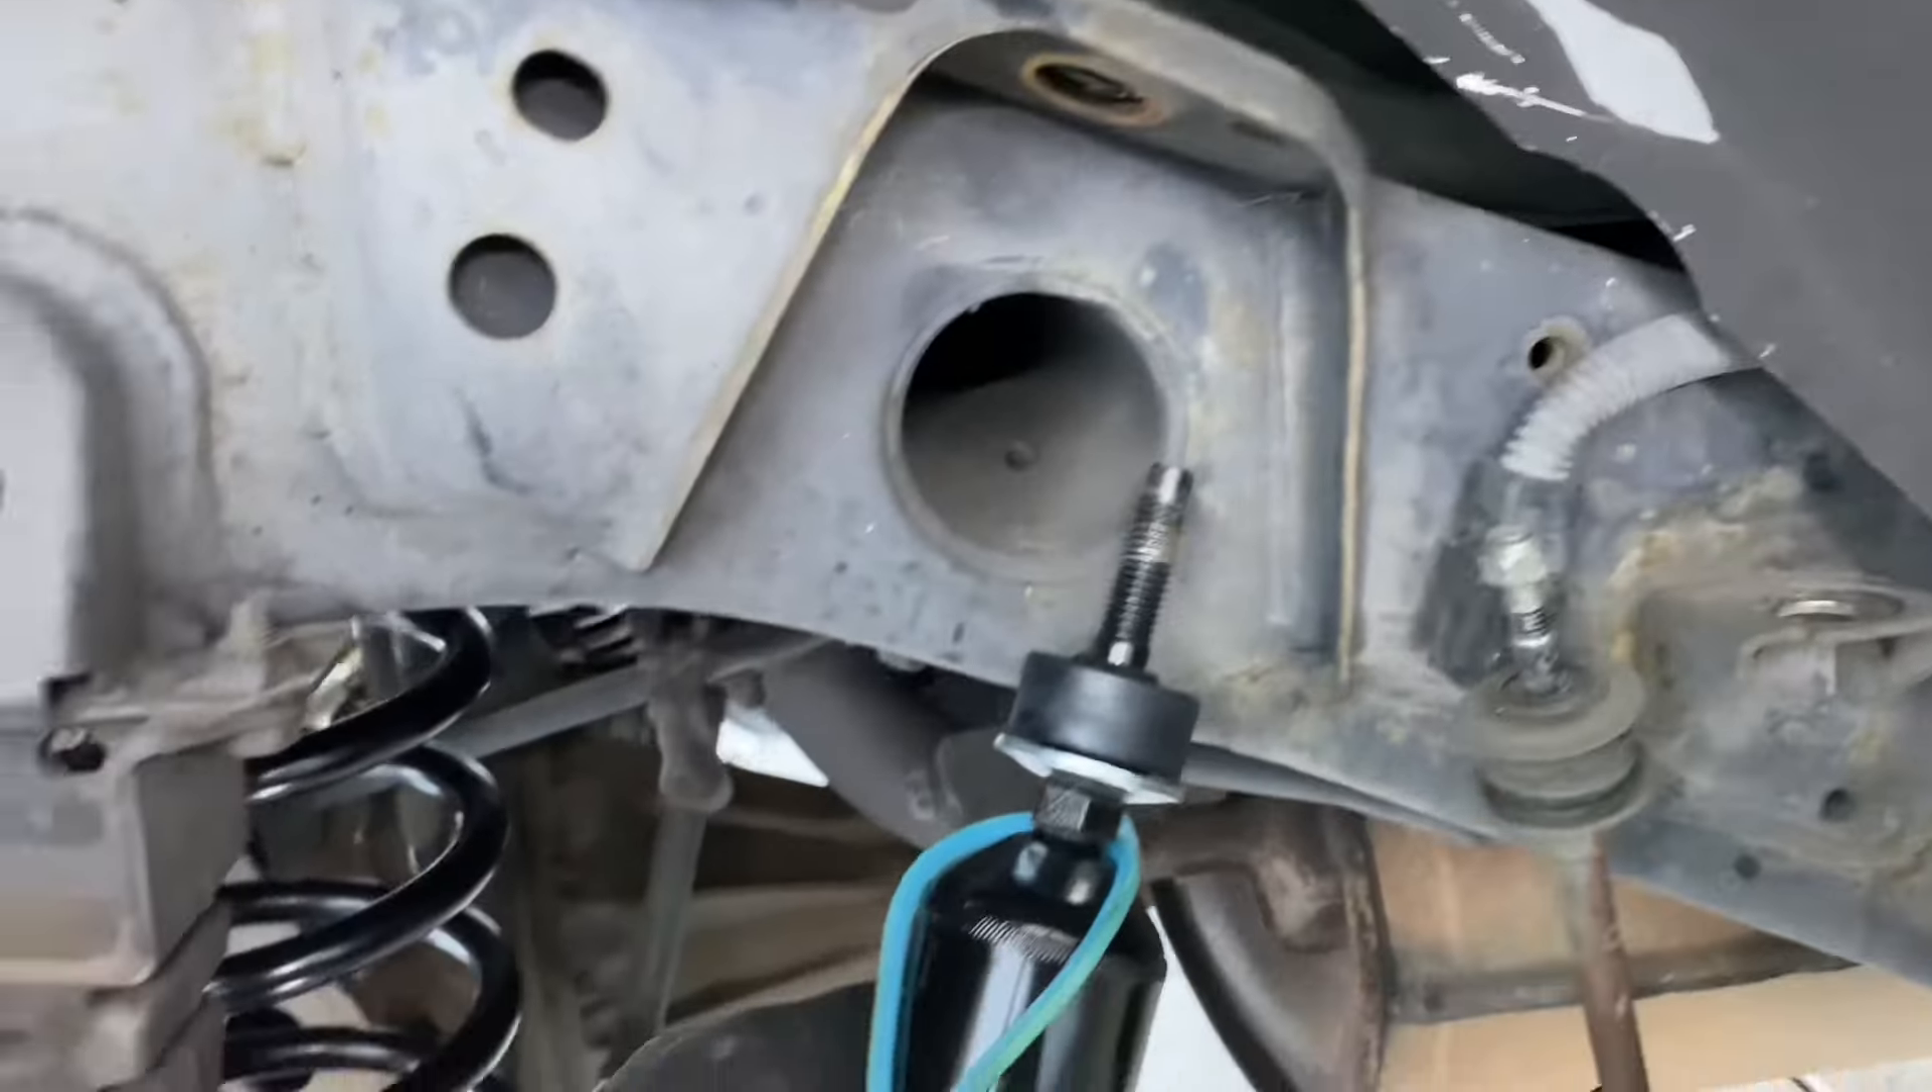You may notice that the upper shock doesn't quite line up with that upper shock mount.